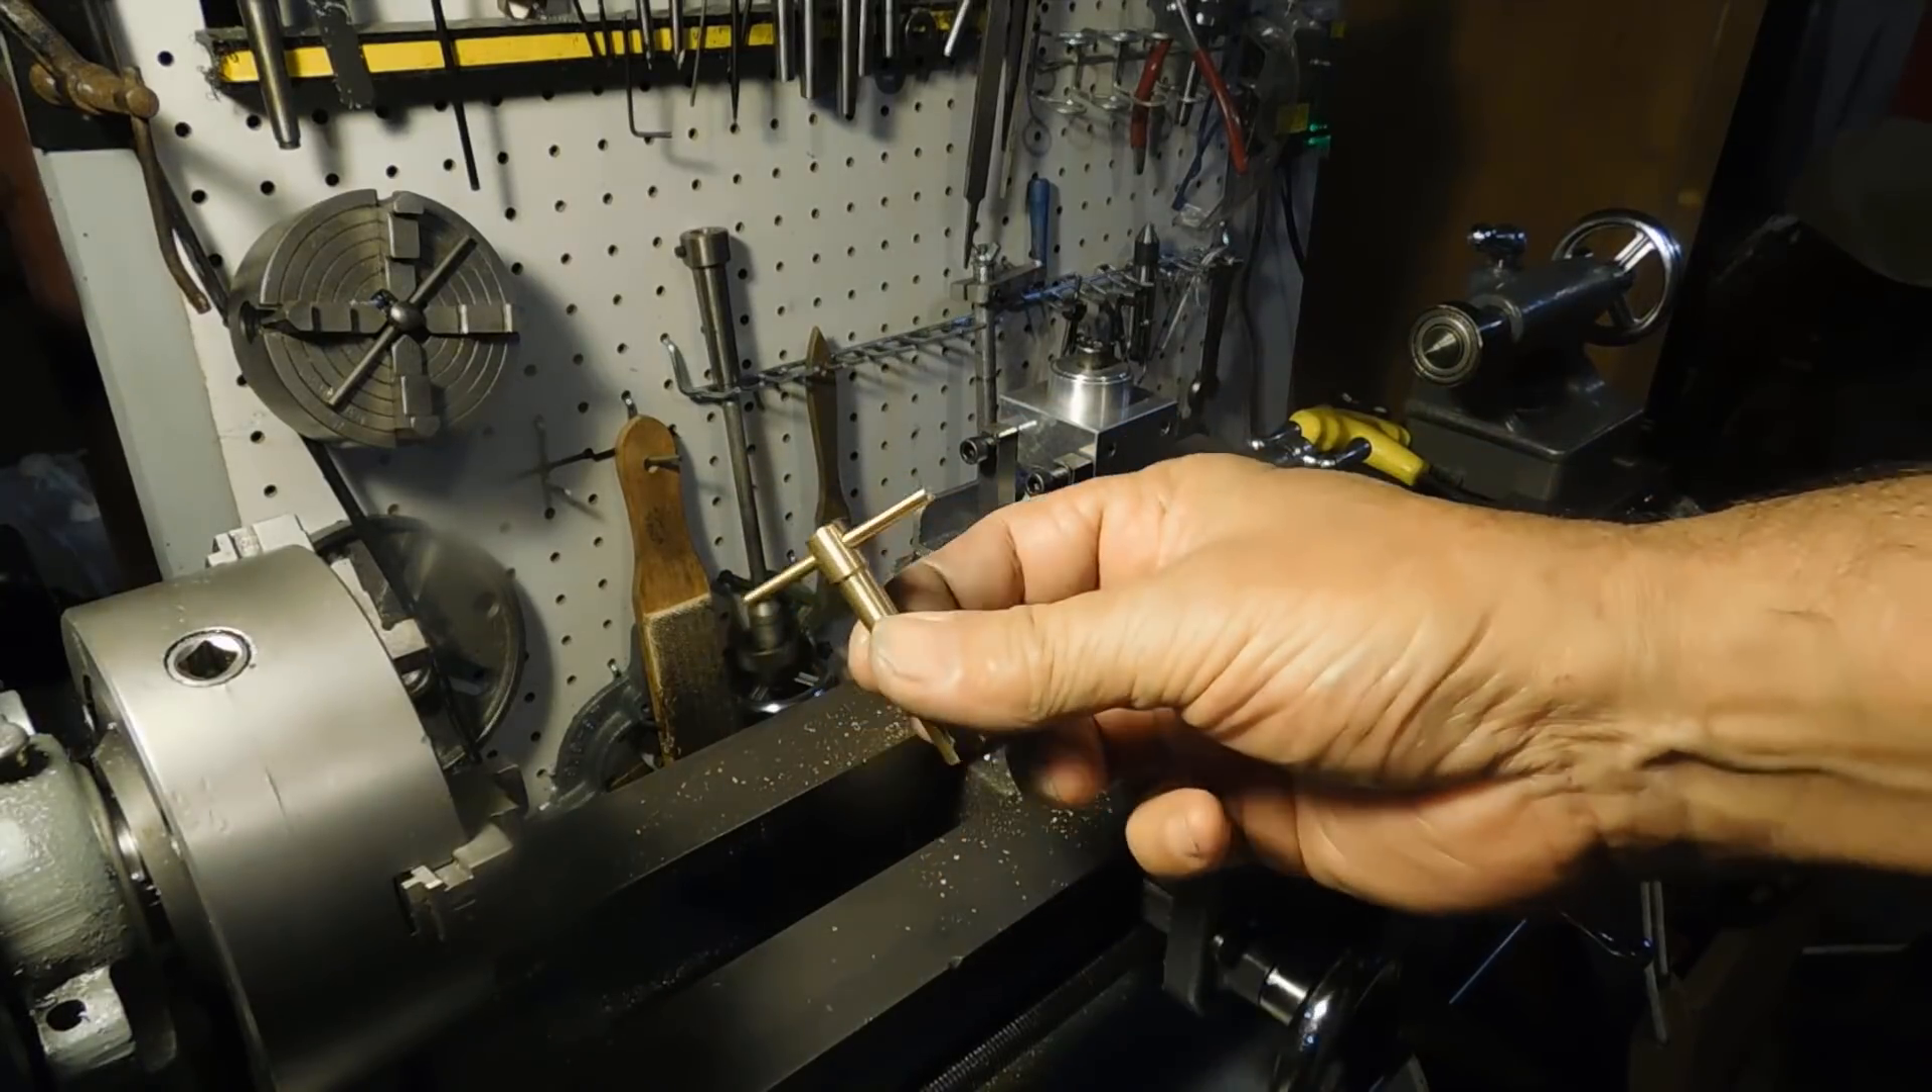Okay I finished I pressed in the handle and so there's the winder and it'll hook it hooks right on to the arbor and then you can wind the clock.